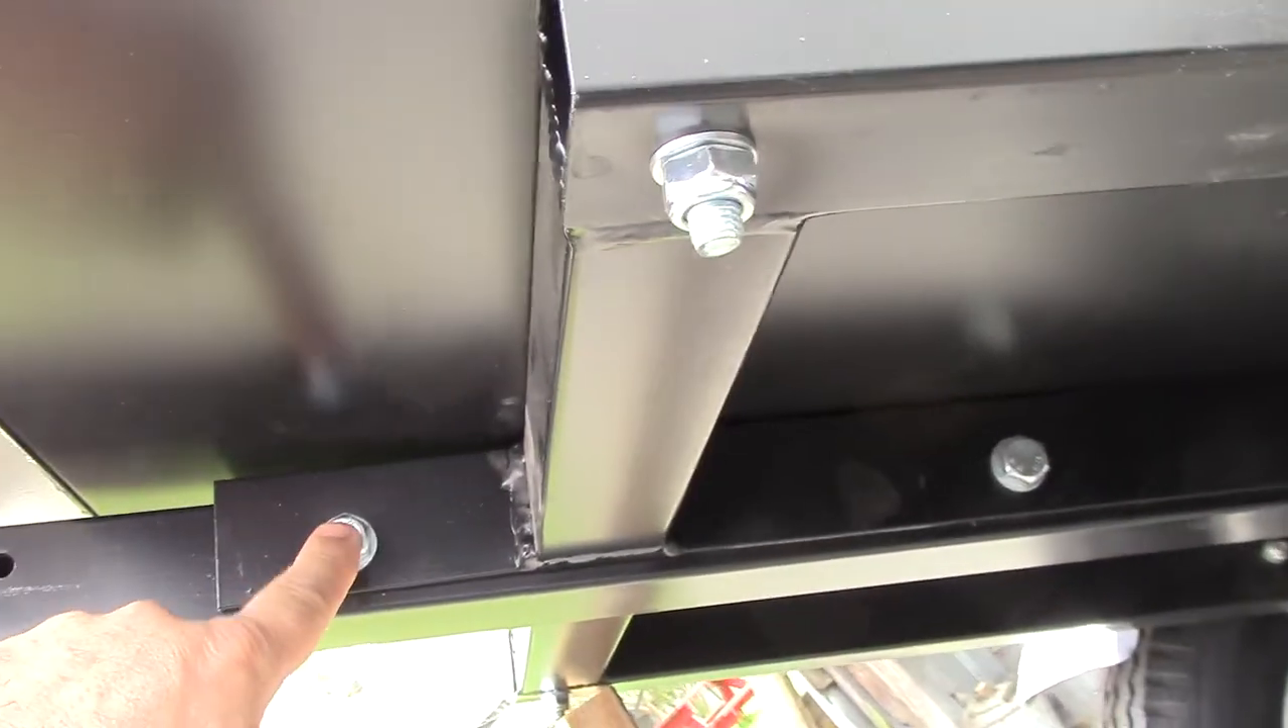And then up on the front here, I drilled a second hole through the tongue and bolted that.